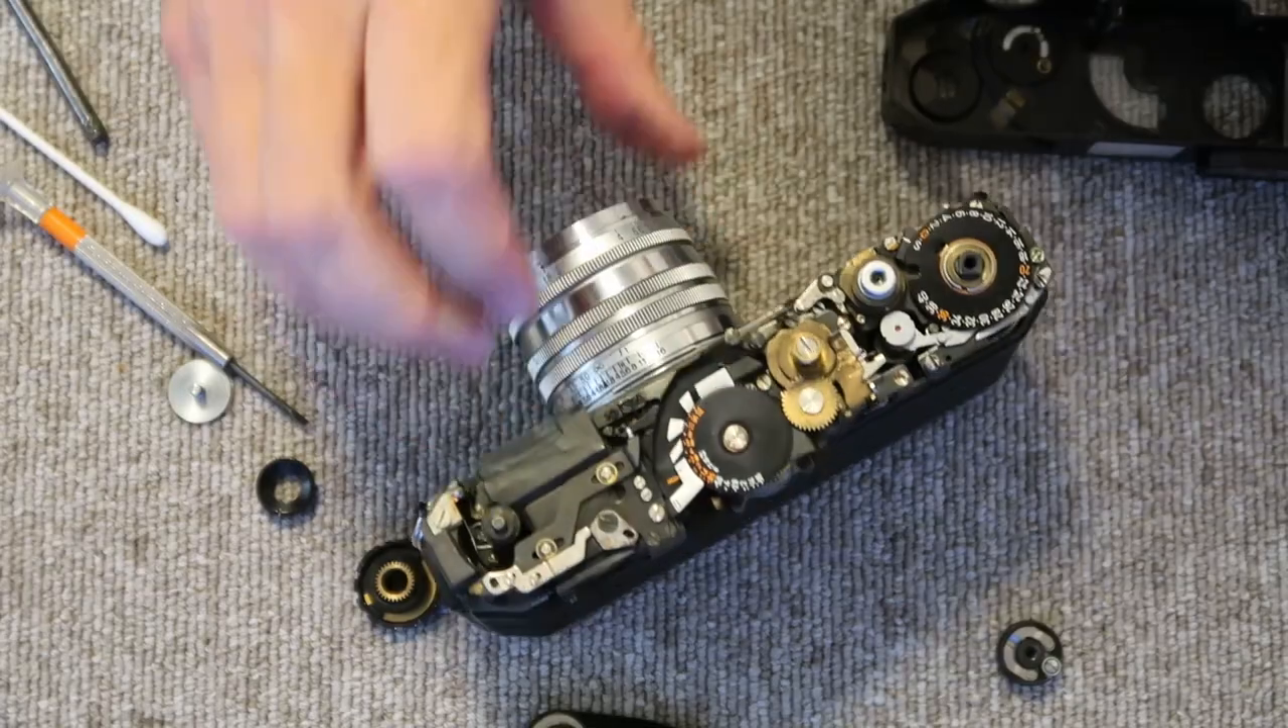Okay so we have the top cover off and i'll describe the different things we have under here.